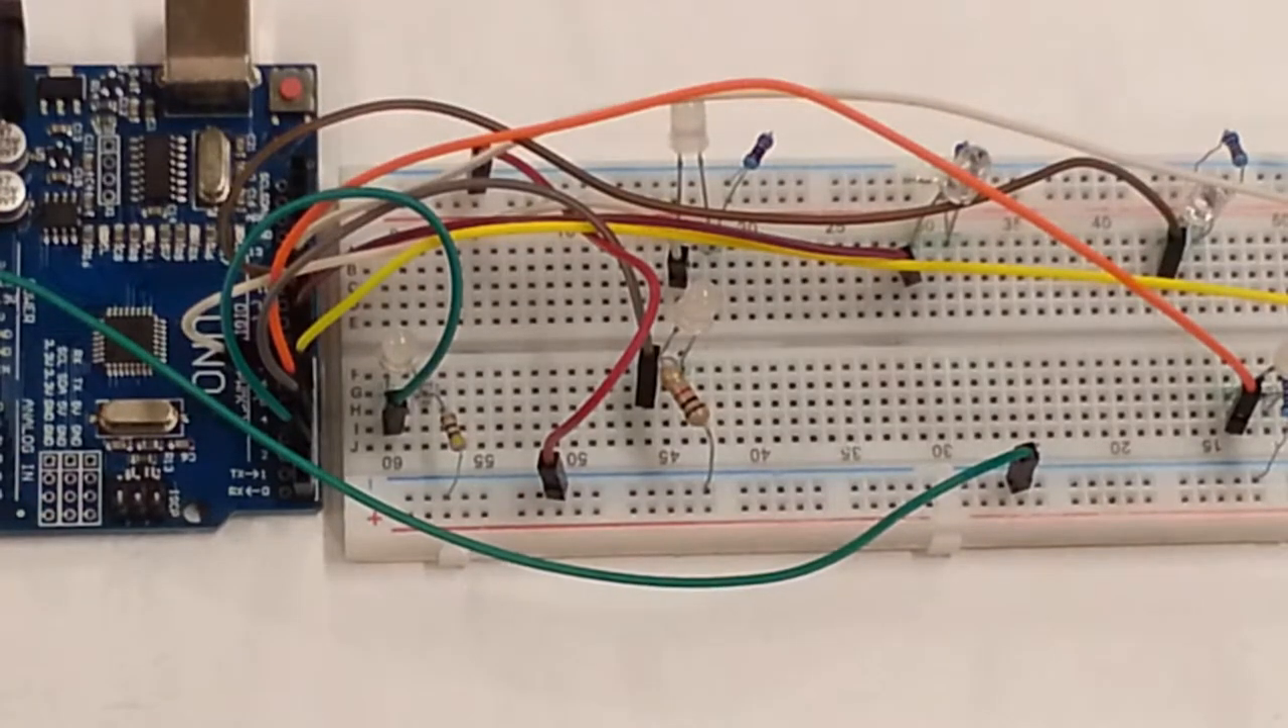So, pretty much my wiring is done. Got all the LEDs in.